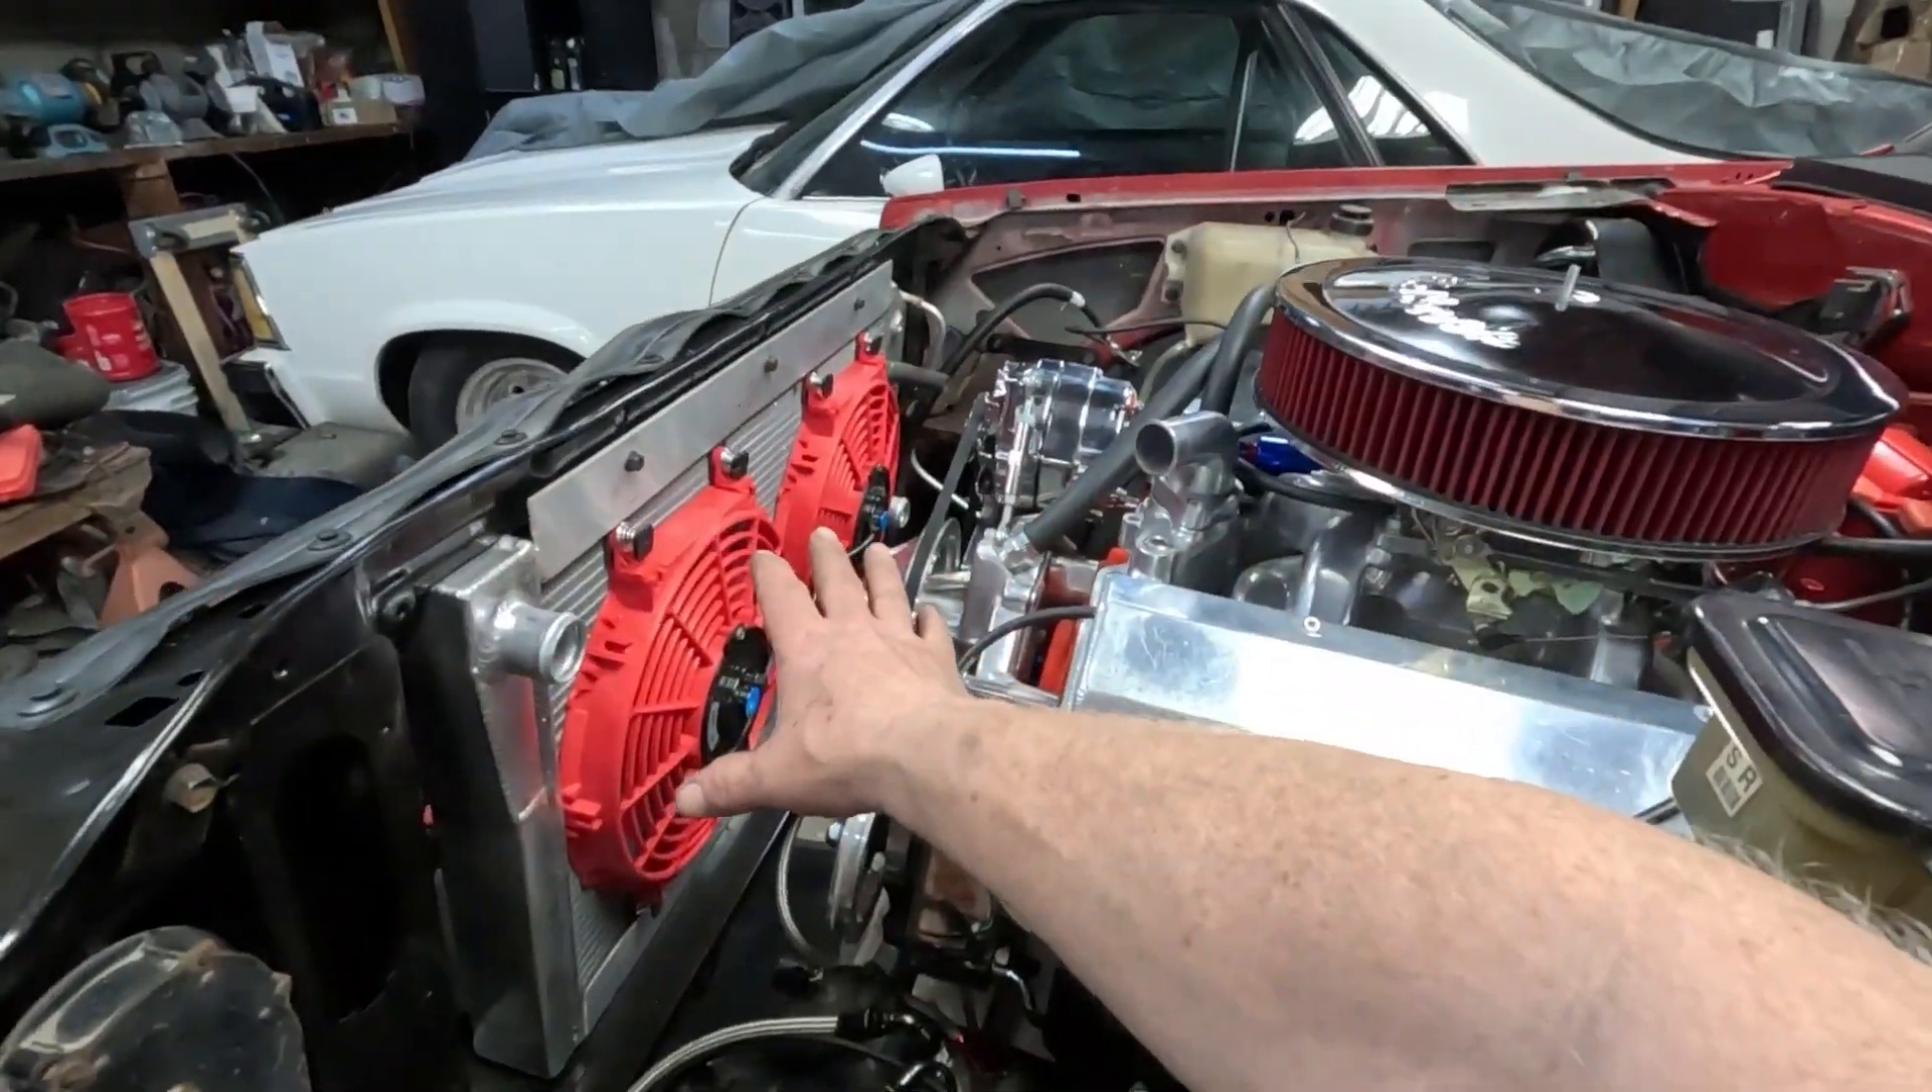I've got the radiator in. I've got the fans in.